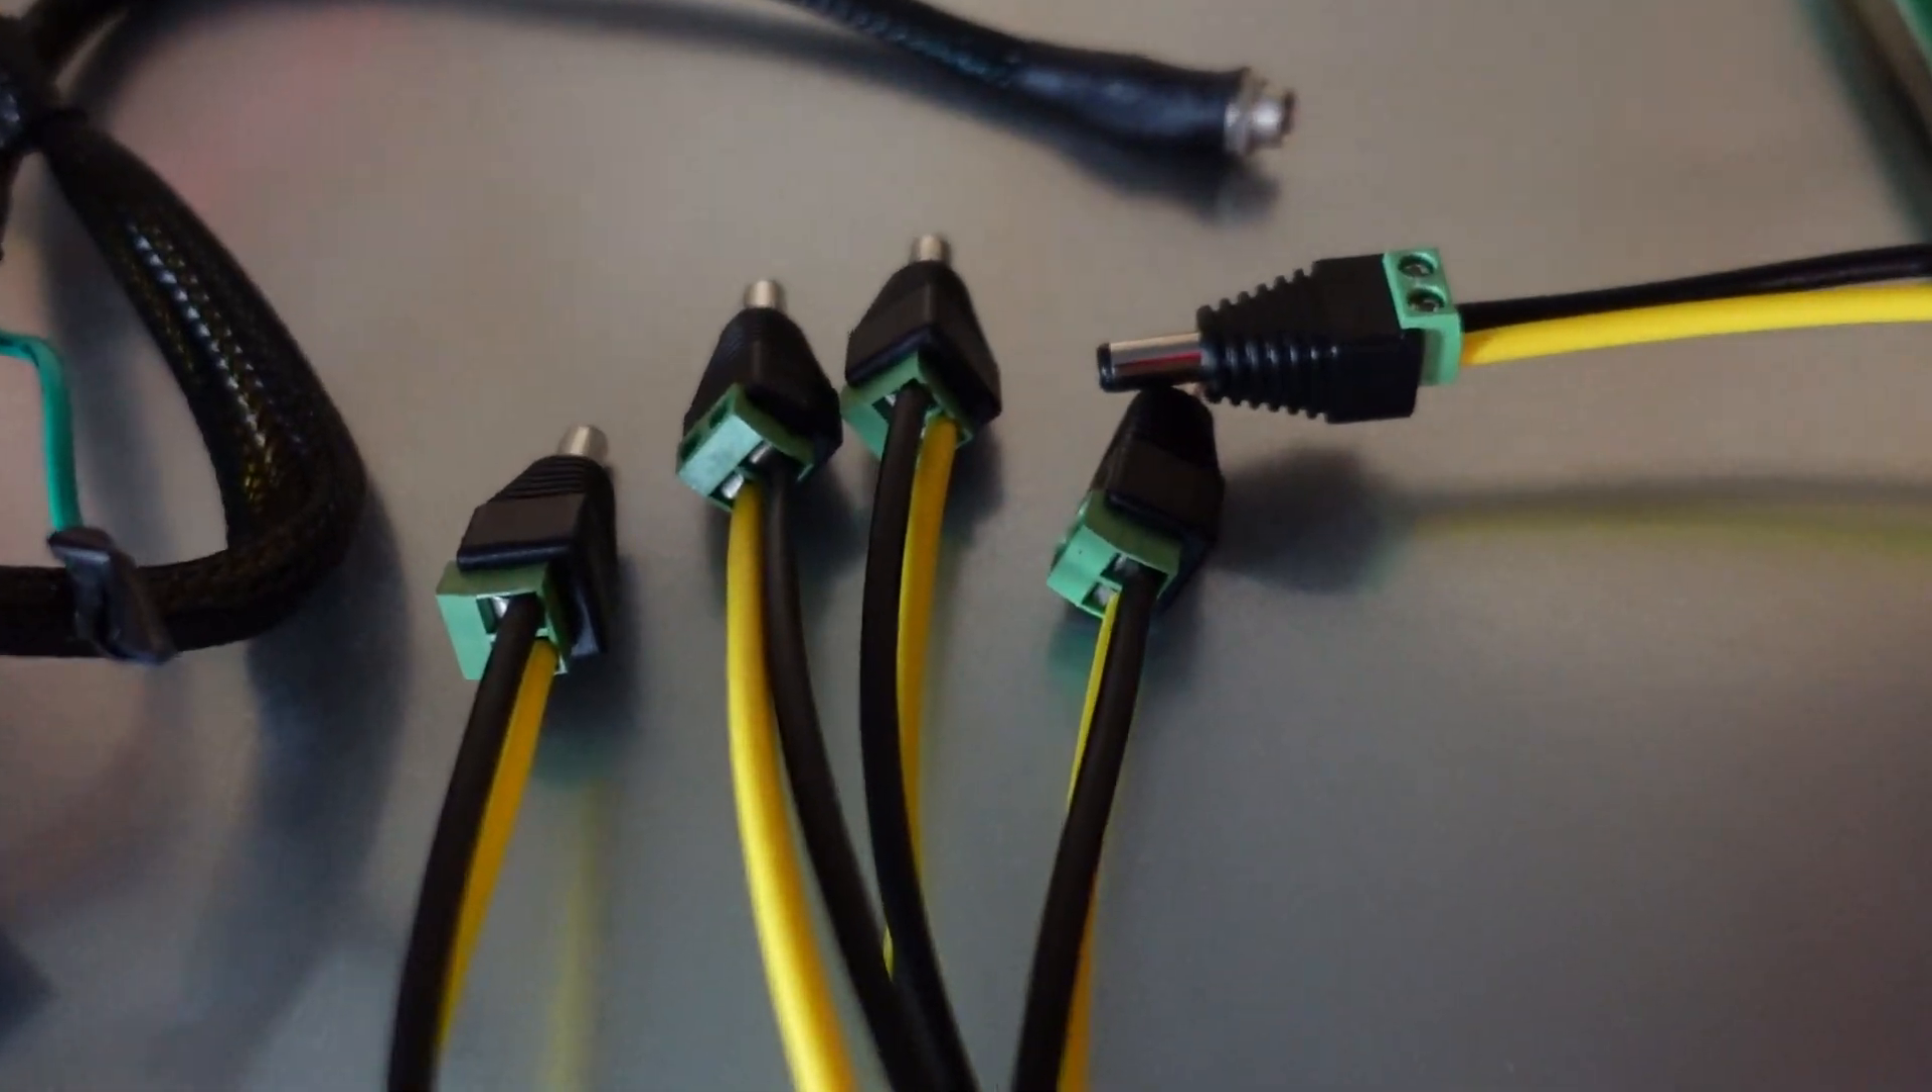The barrel plugs are installed ready to go.